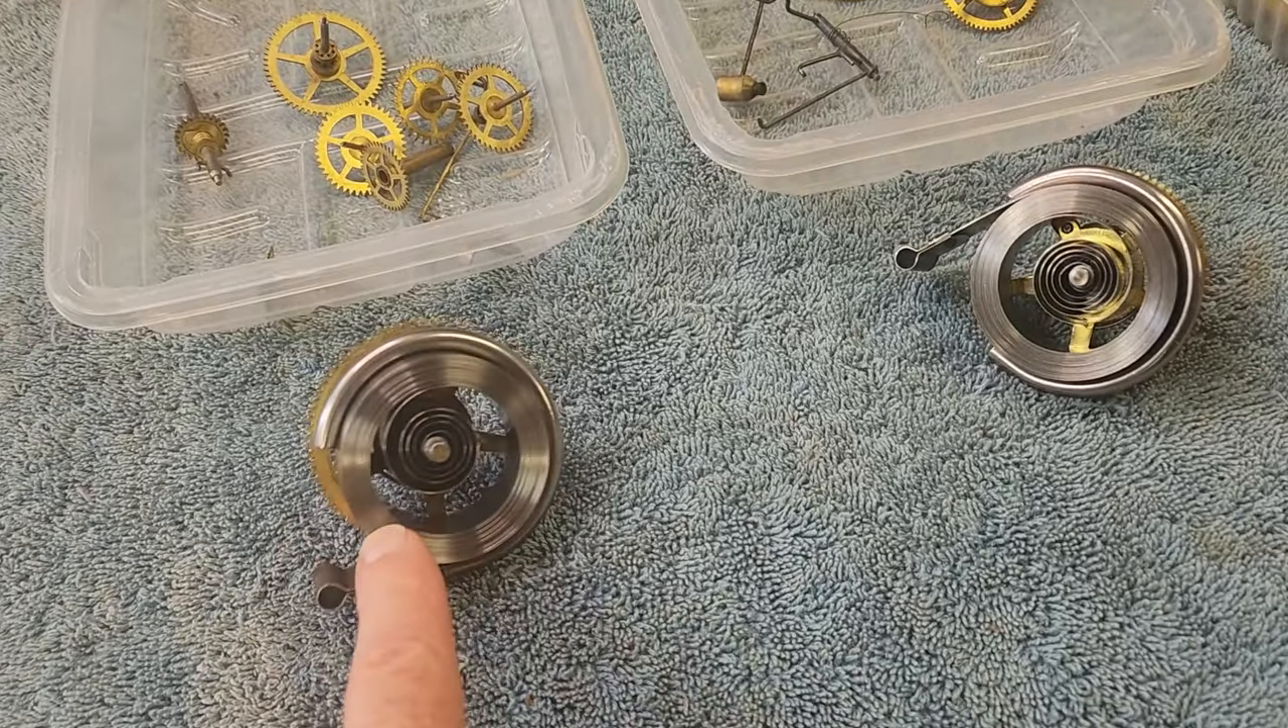So we've got both our main springs lubricated and rewound back into the retainer clamps so they're ready to assemble.